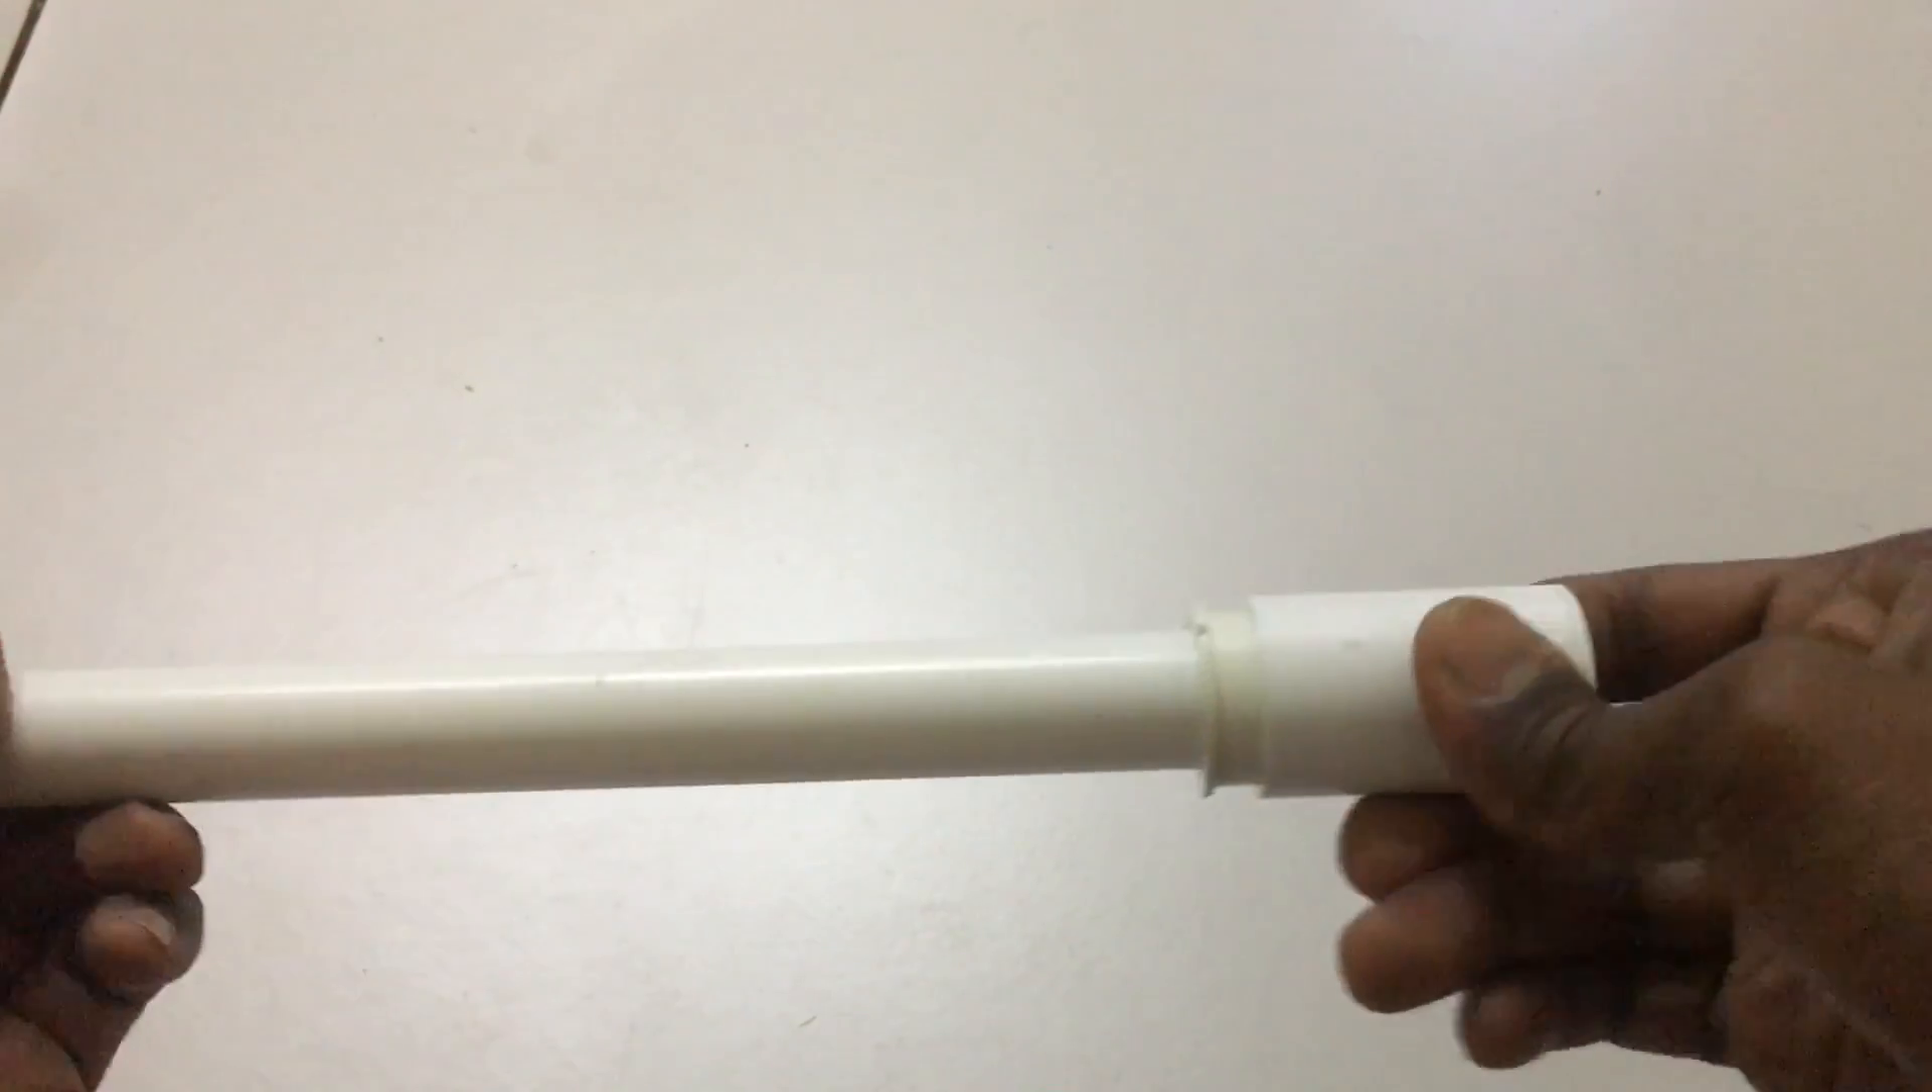Now here is the 20 mm conduit pipe here and perfectly fit with the reducer on the left here.